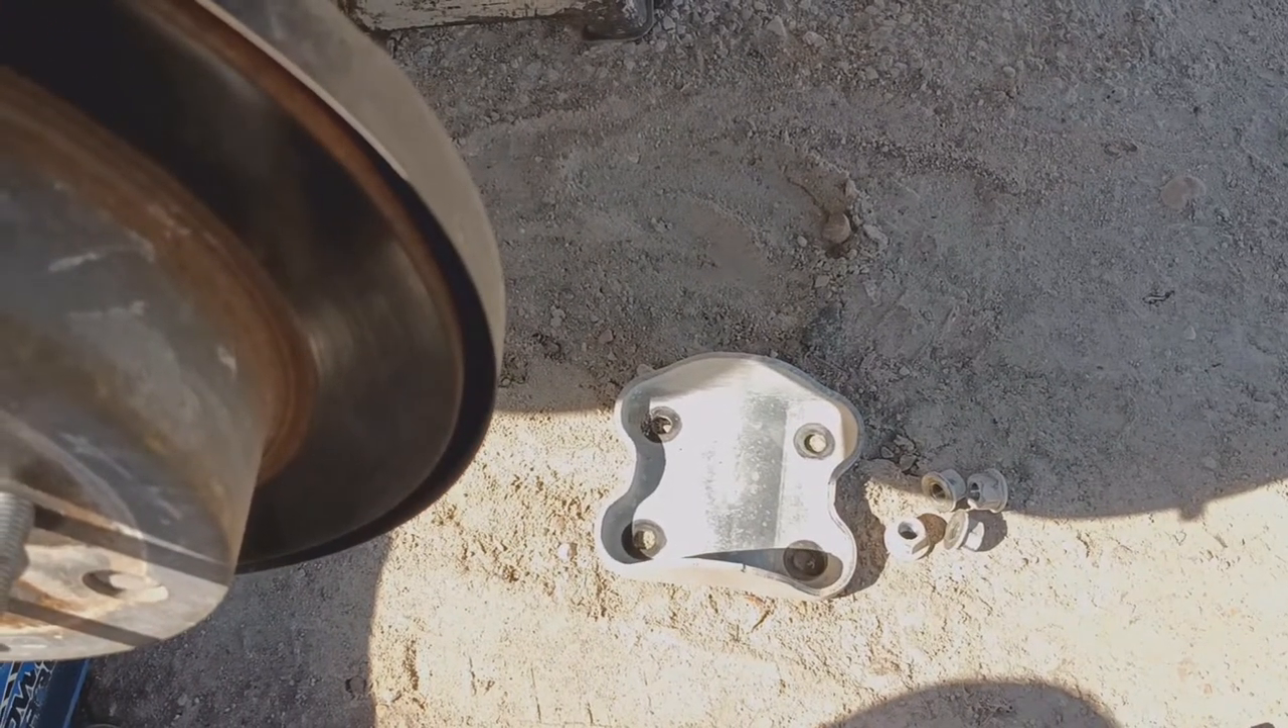I went ahead and removed the bolts already.